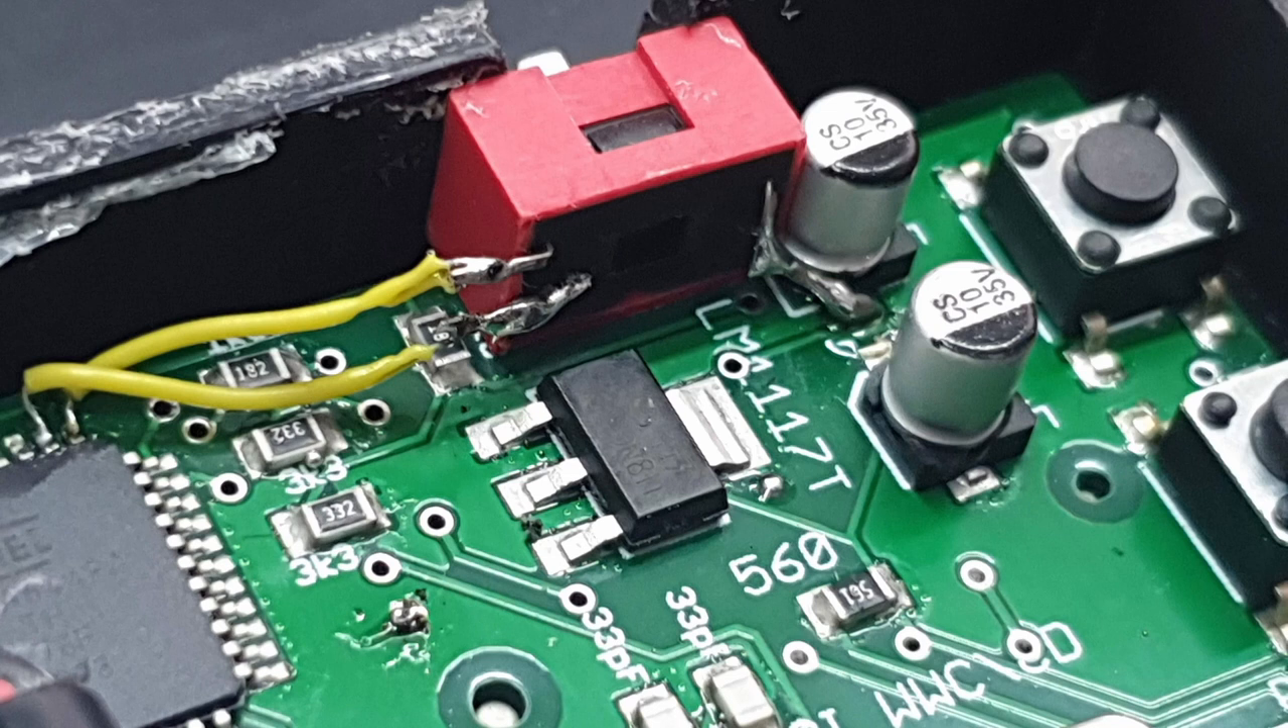So I got in there, soldered a few wires, and with a little bit of super glue I've now got a little switch on my SD to IEC so I can switch through device numbers.